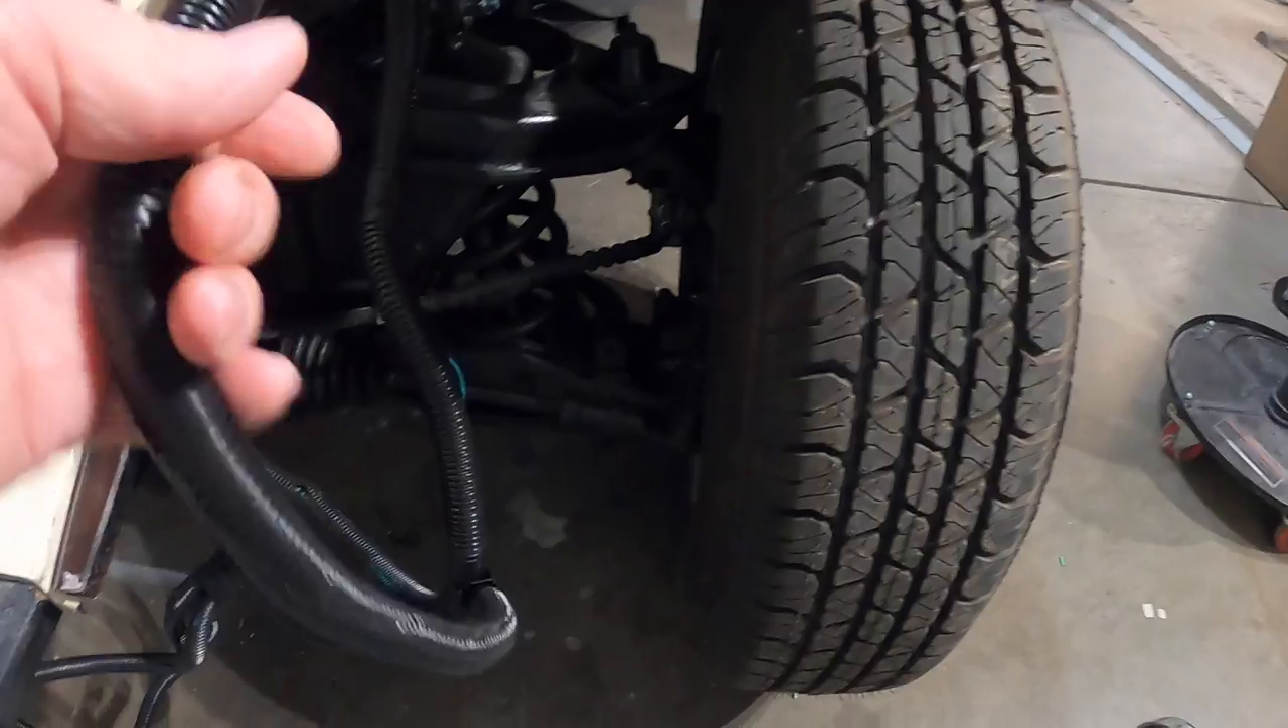Got the wiring harness all made up split loom everywhere so i just need to tuck all this away.